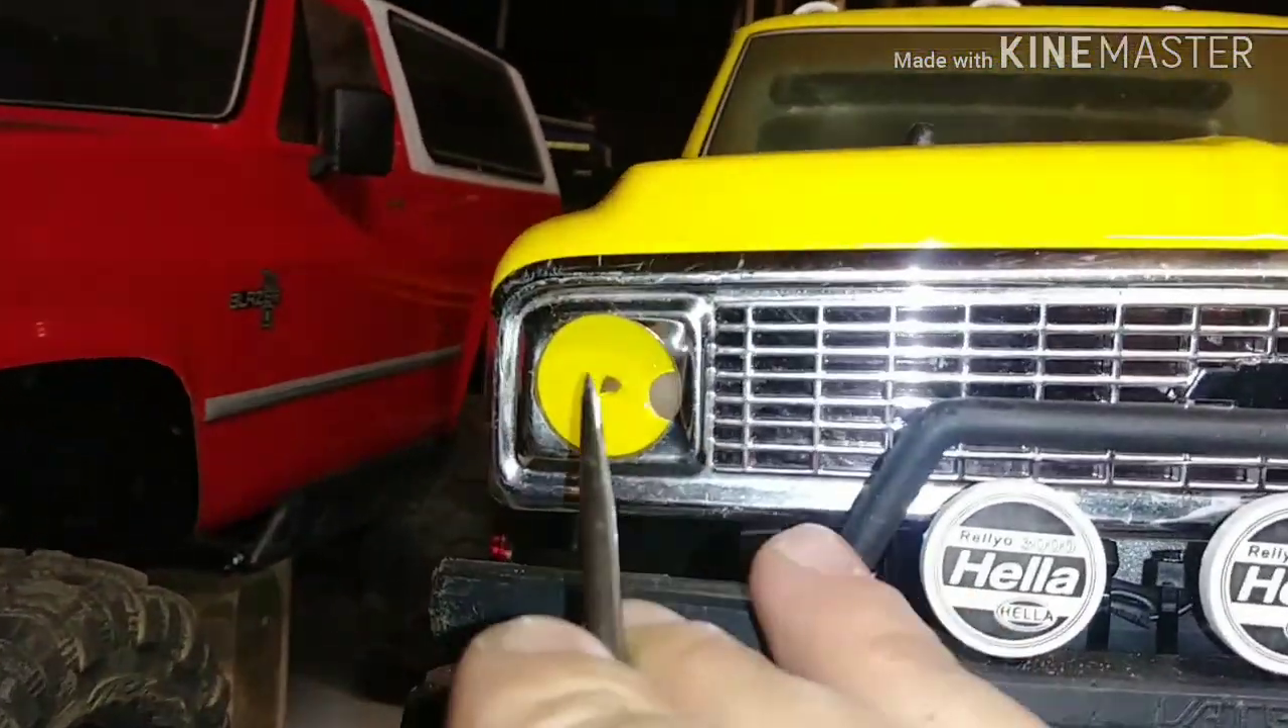We've got the grill back on the truck, everyone.